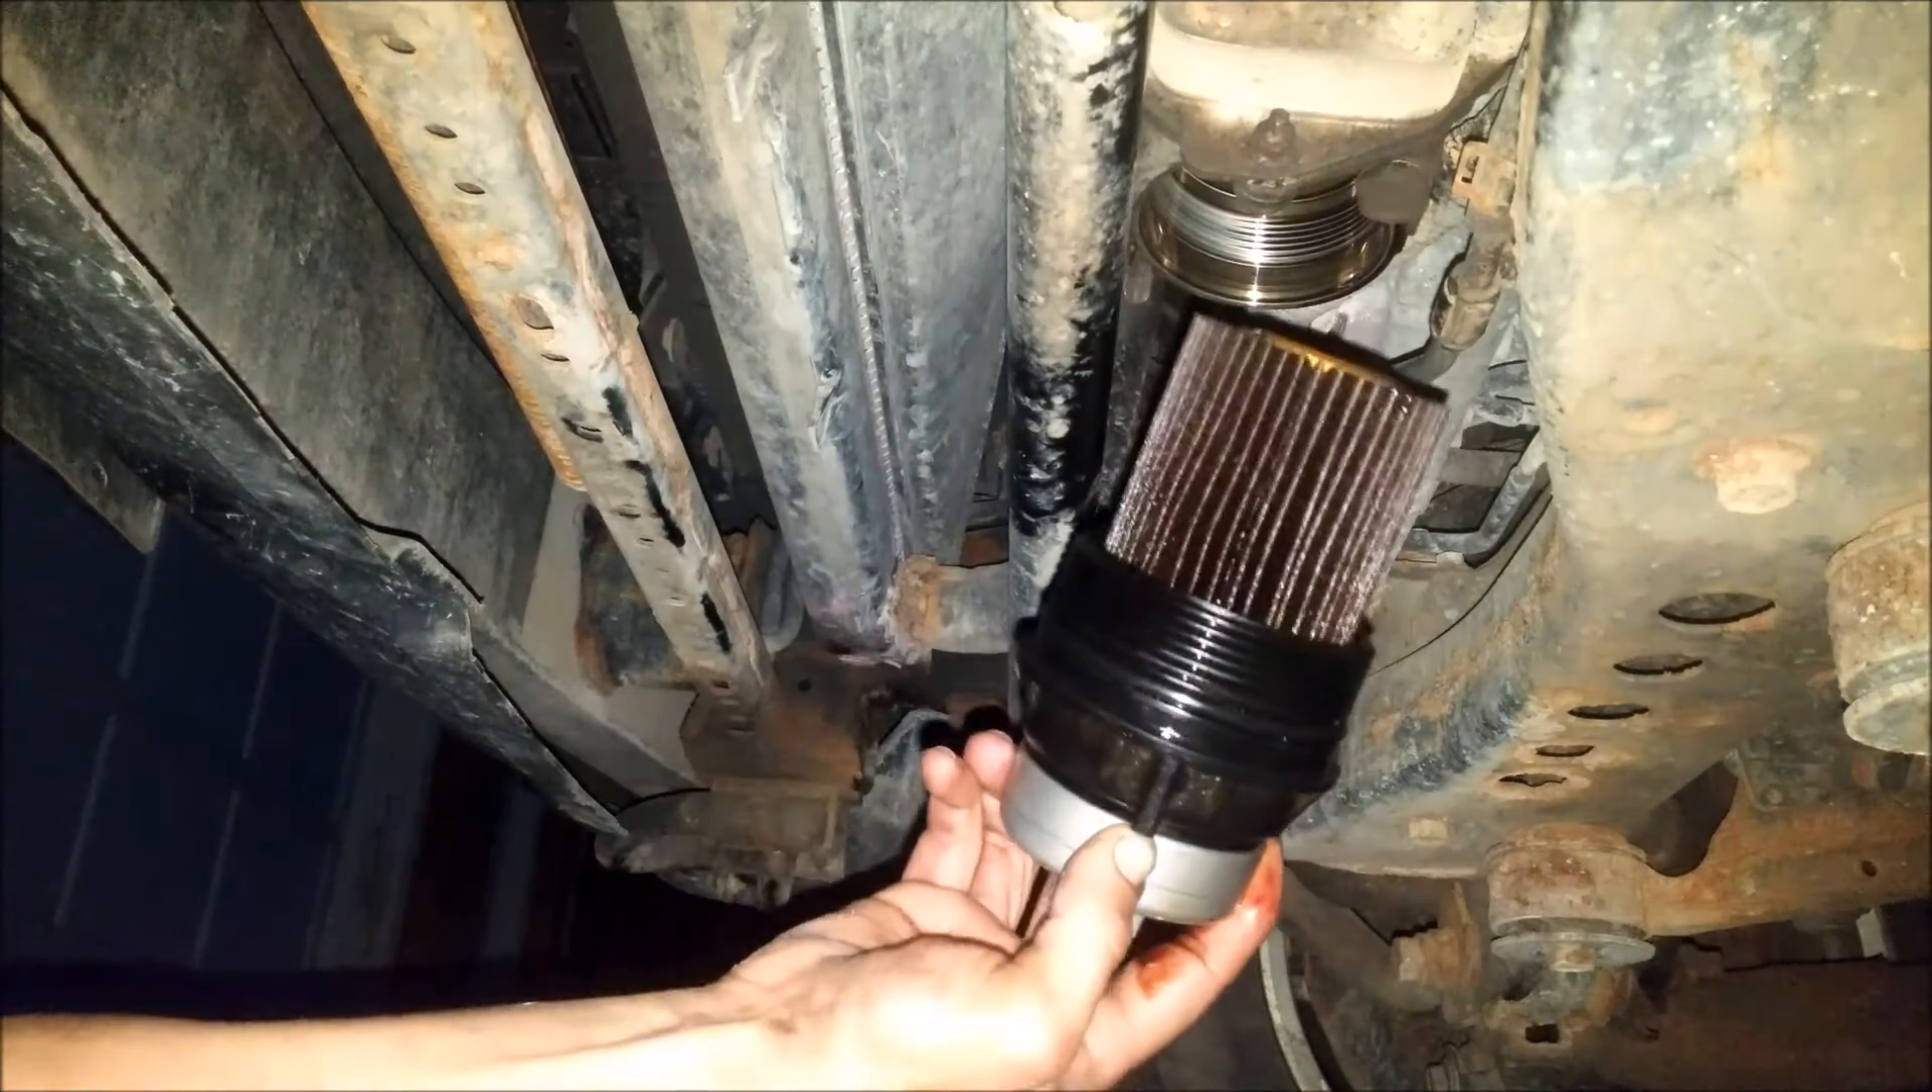So now that you've fully unwound the oil filter cartridge, this is what it looks like.